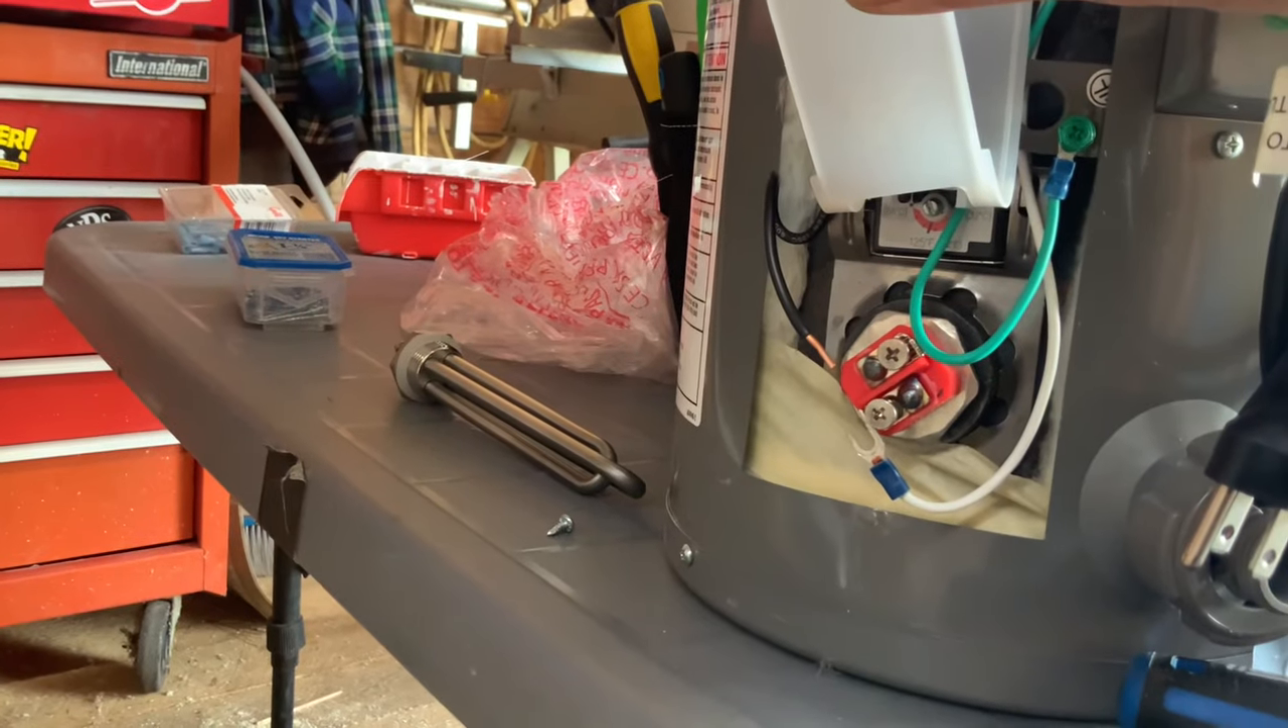It has 120 volt plug for it here and what i've done is i've taken the cover off the side.